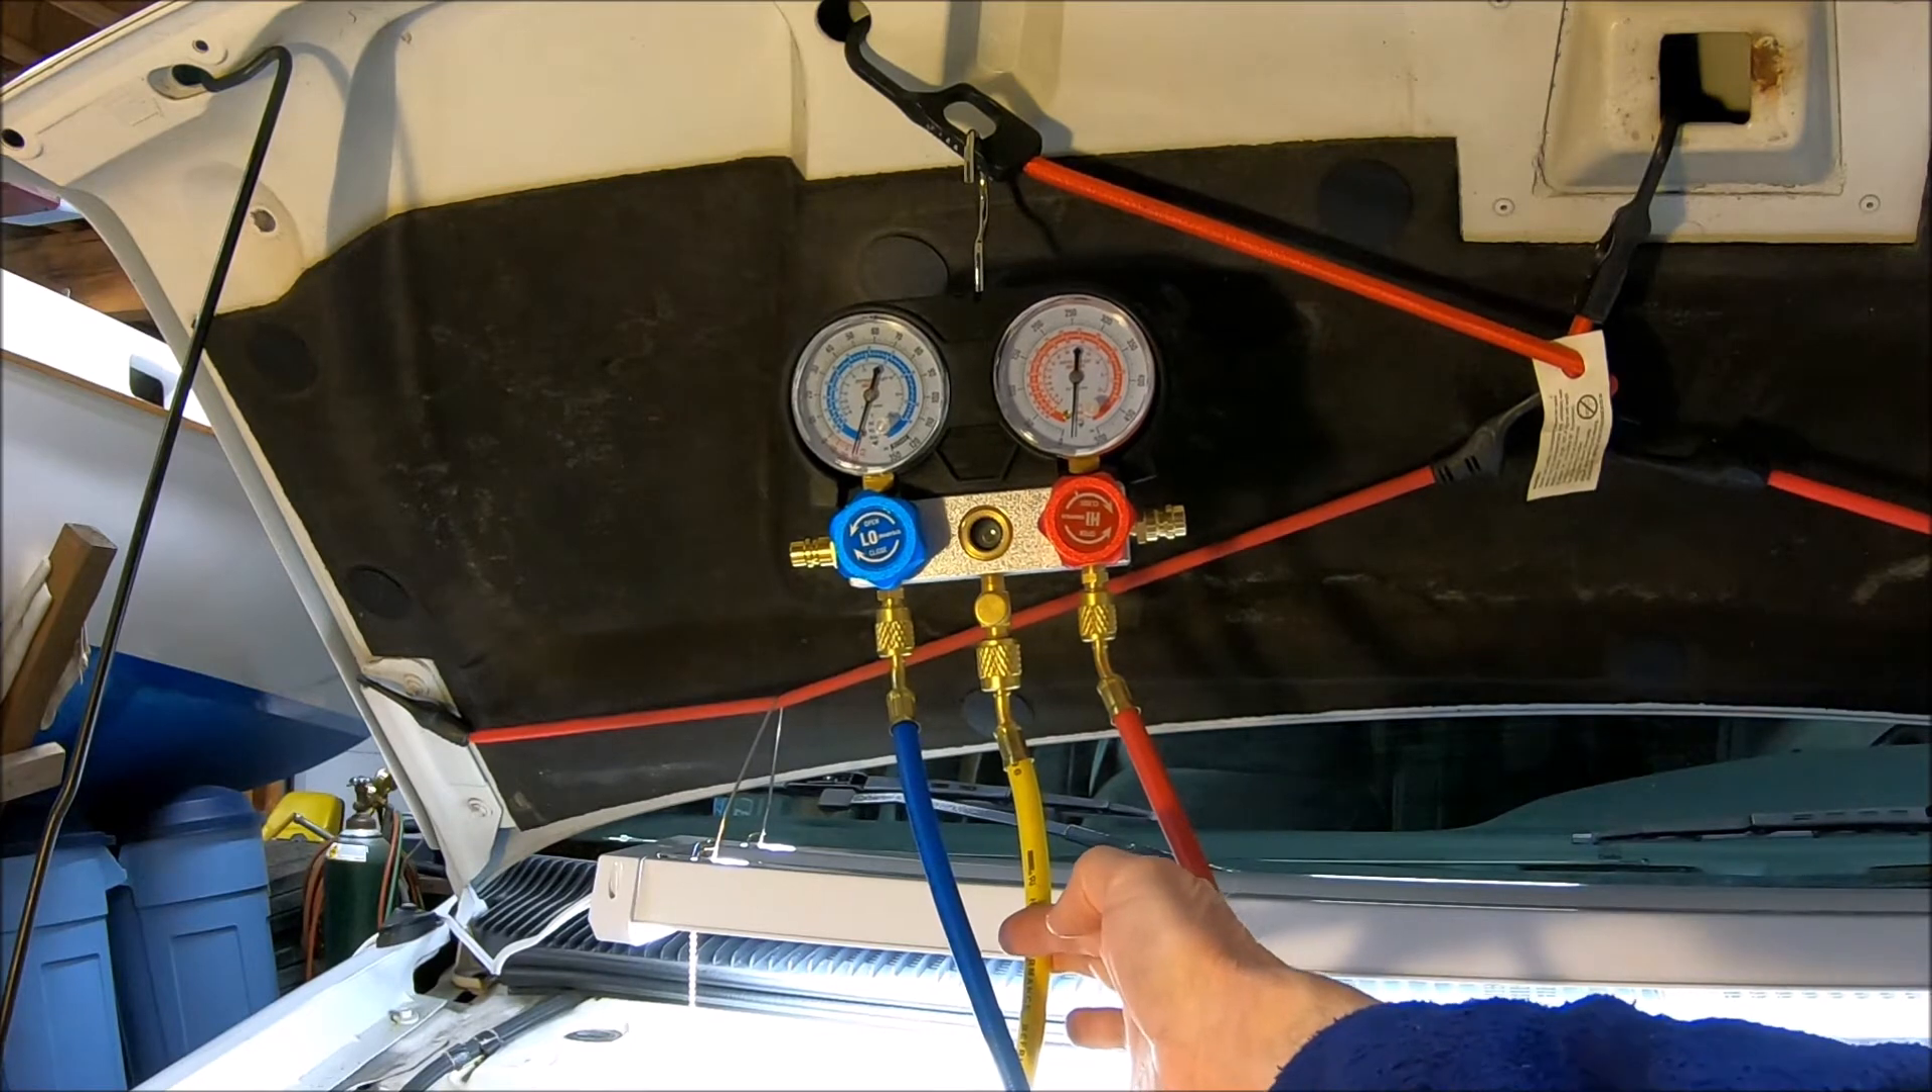All the oil is in there now, I put the blue line back on the manifold gauge set.